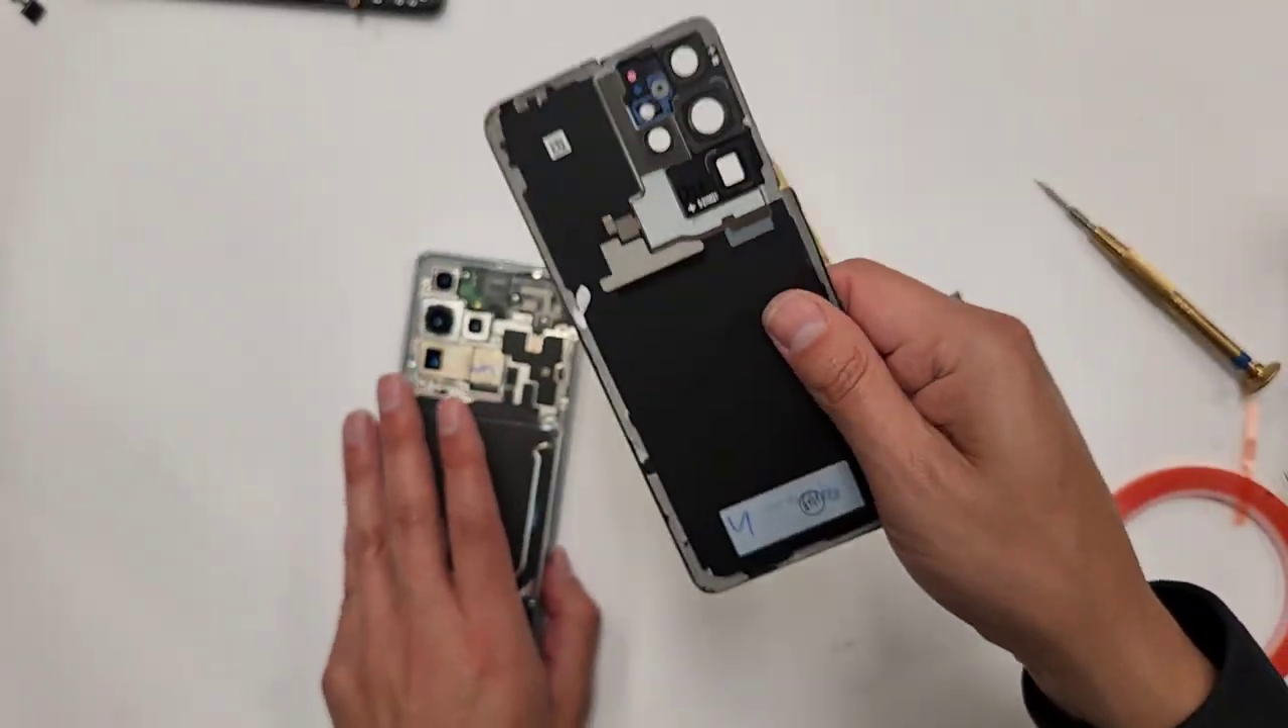So now we have the back cover that's left.